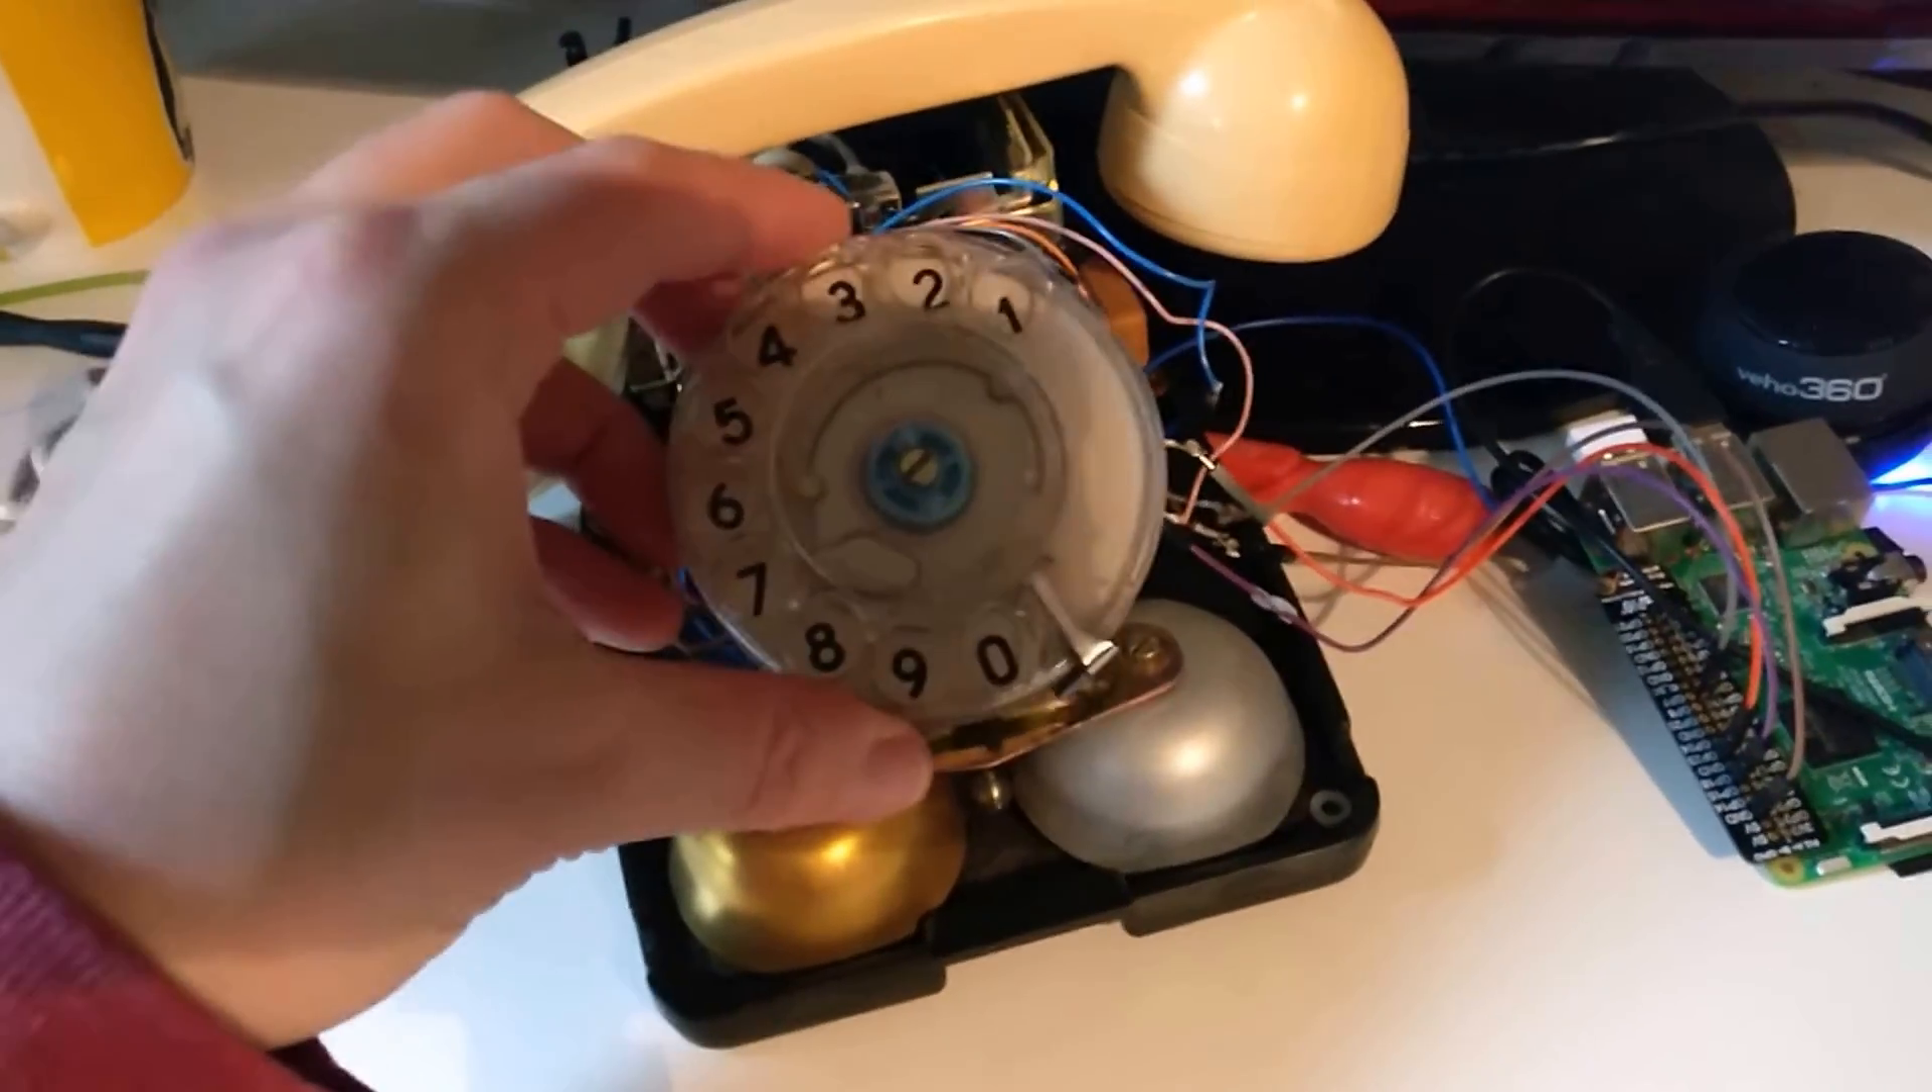Obviously, I've taken the lid off the phone and stripped out the outer casing and here we are left with the rotary dial.